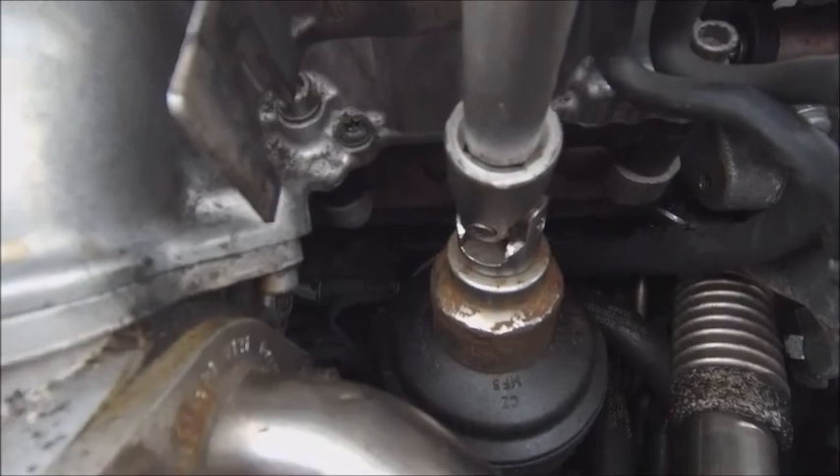I've got myself a knuckle joint in there.